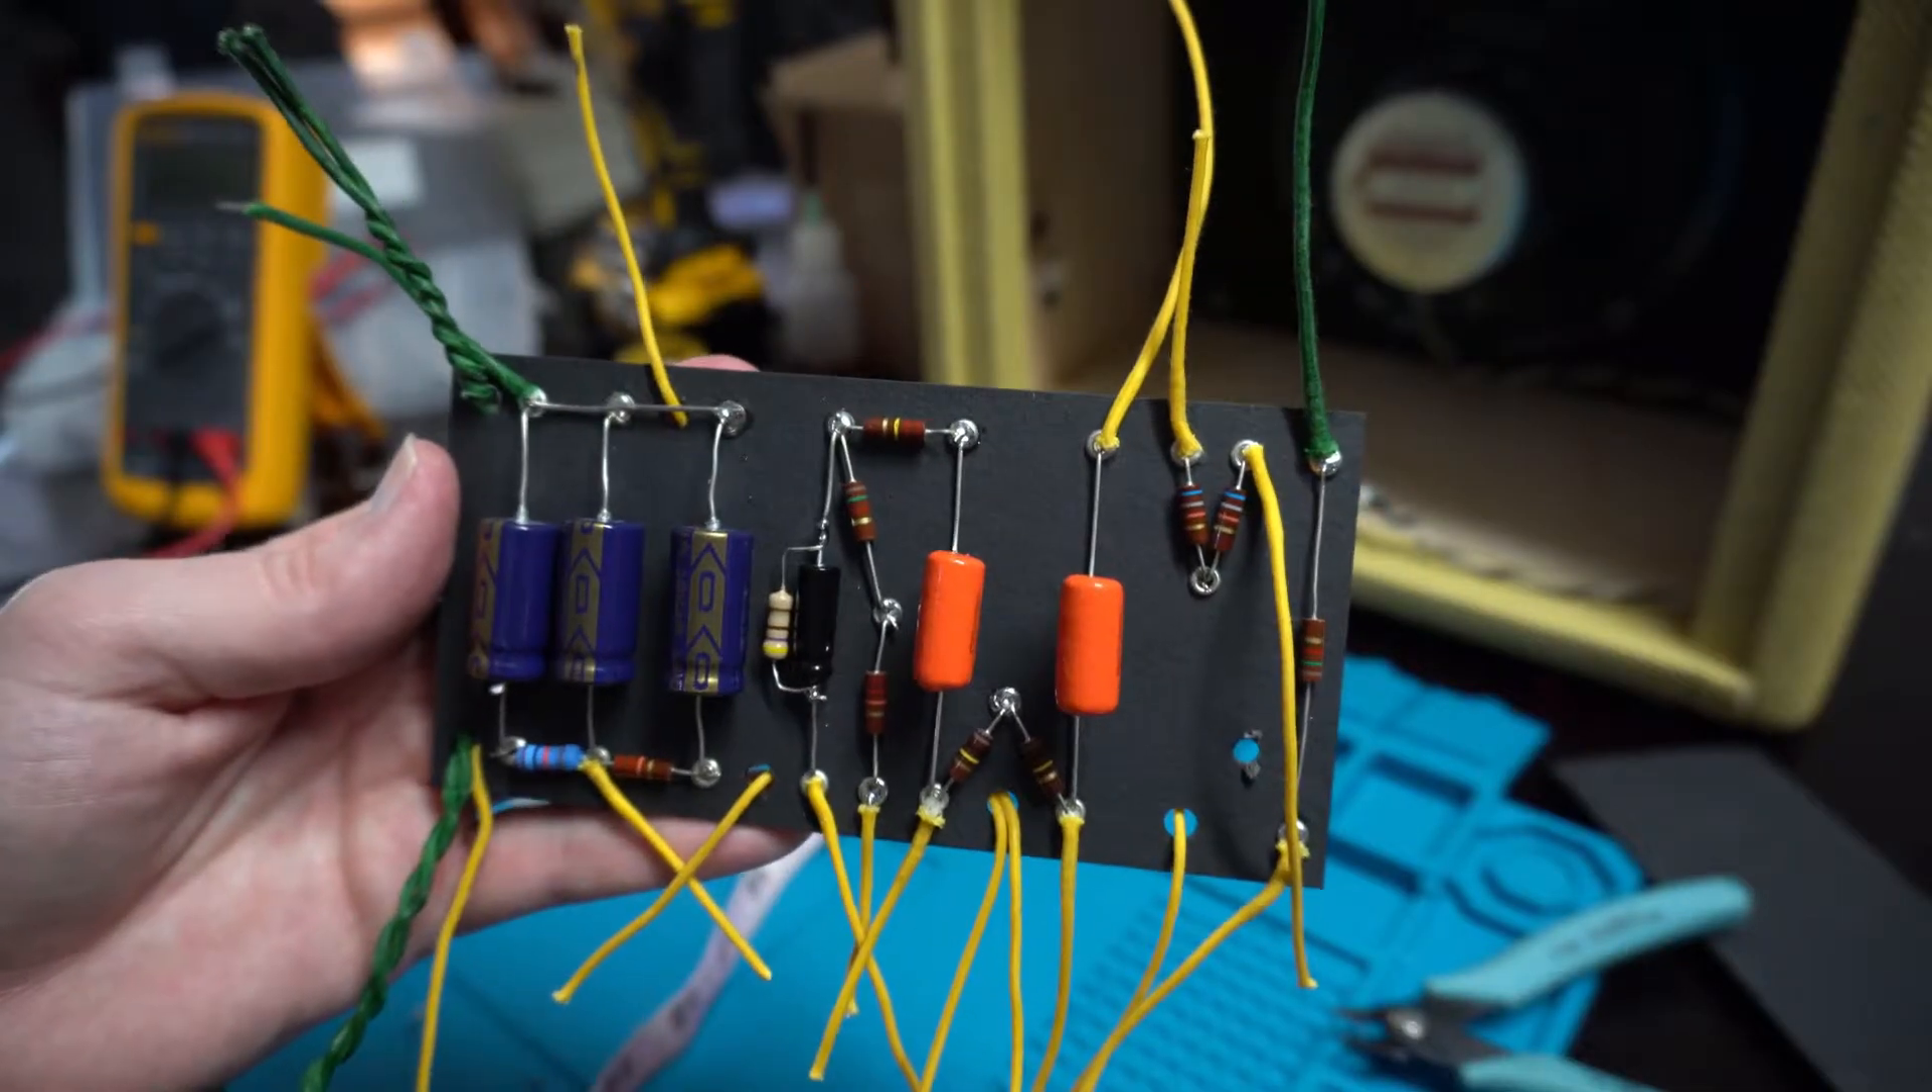Okay at this point I got all the components ran on the board.